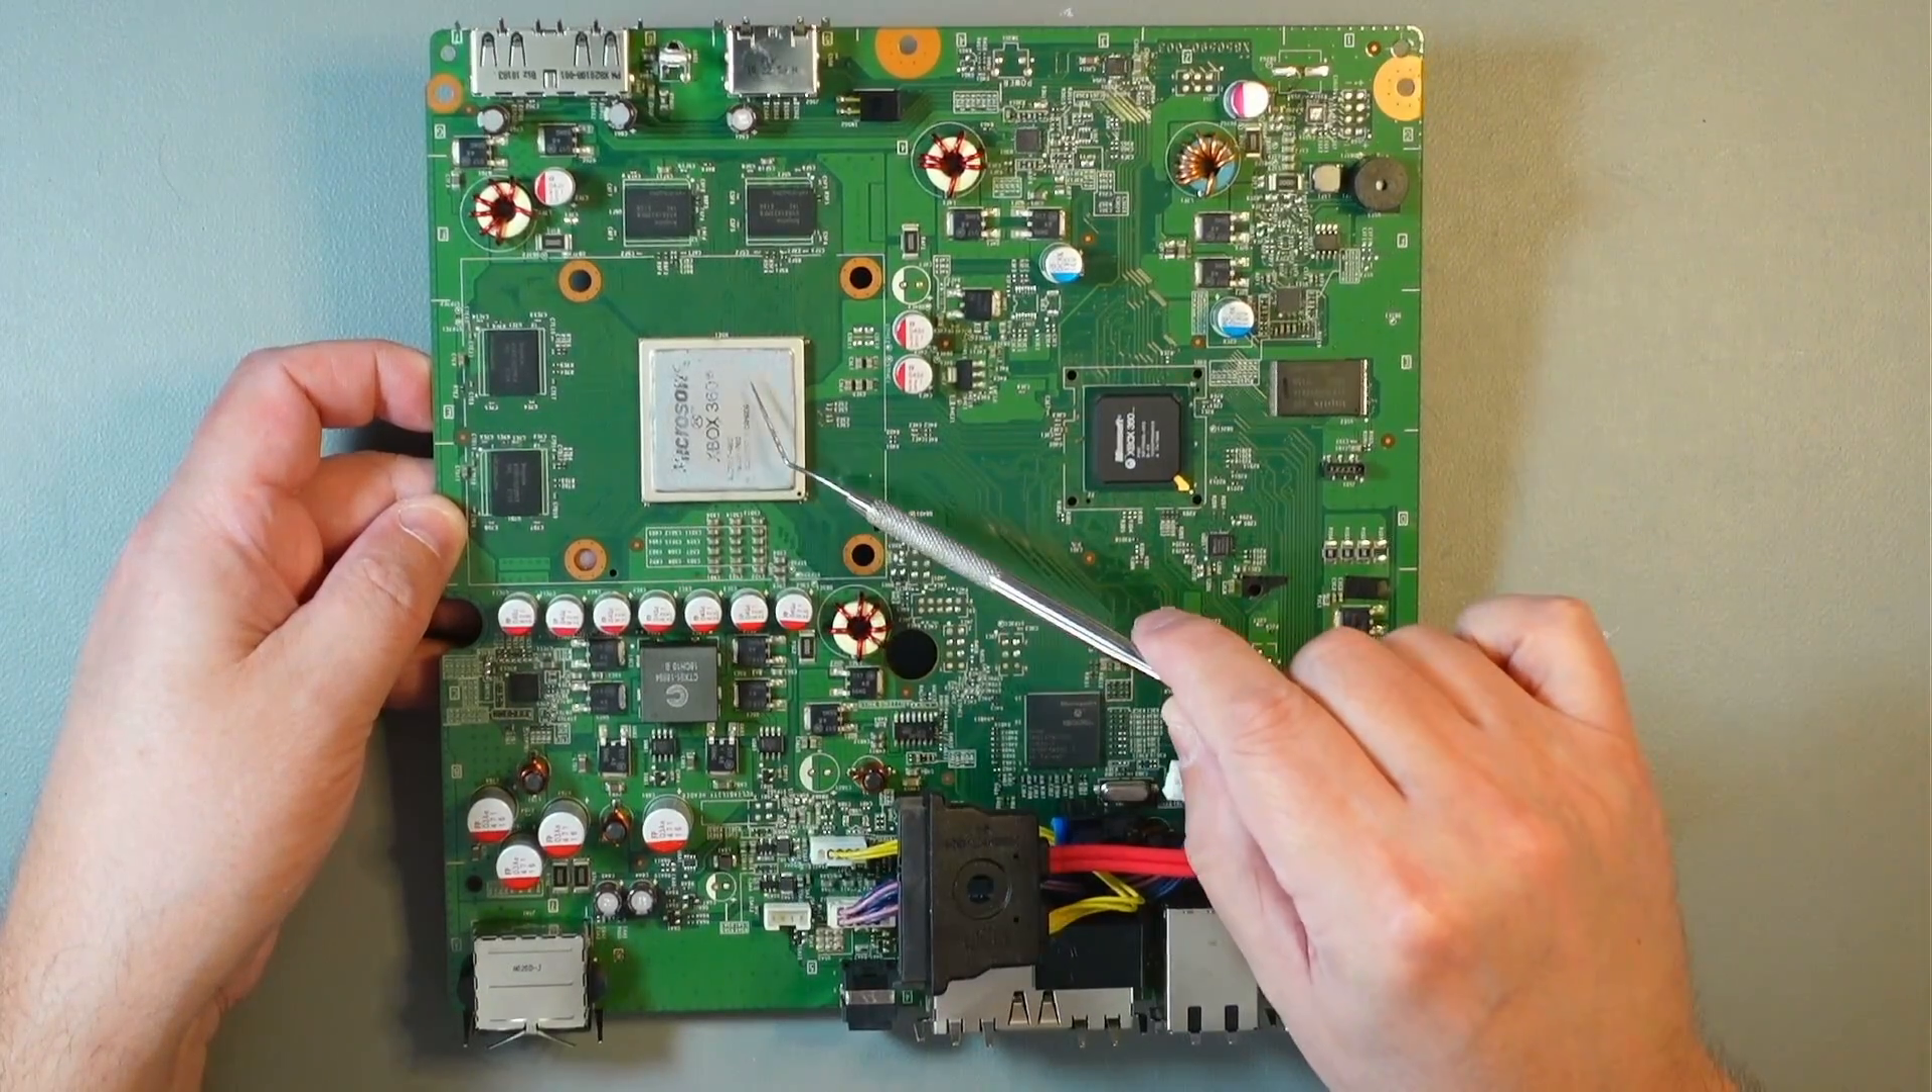Okay, so the Xbox has been taken apart.